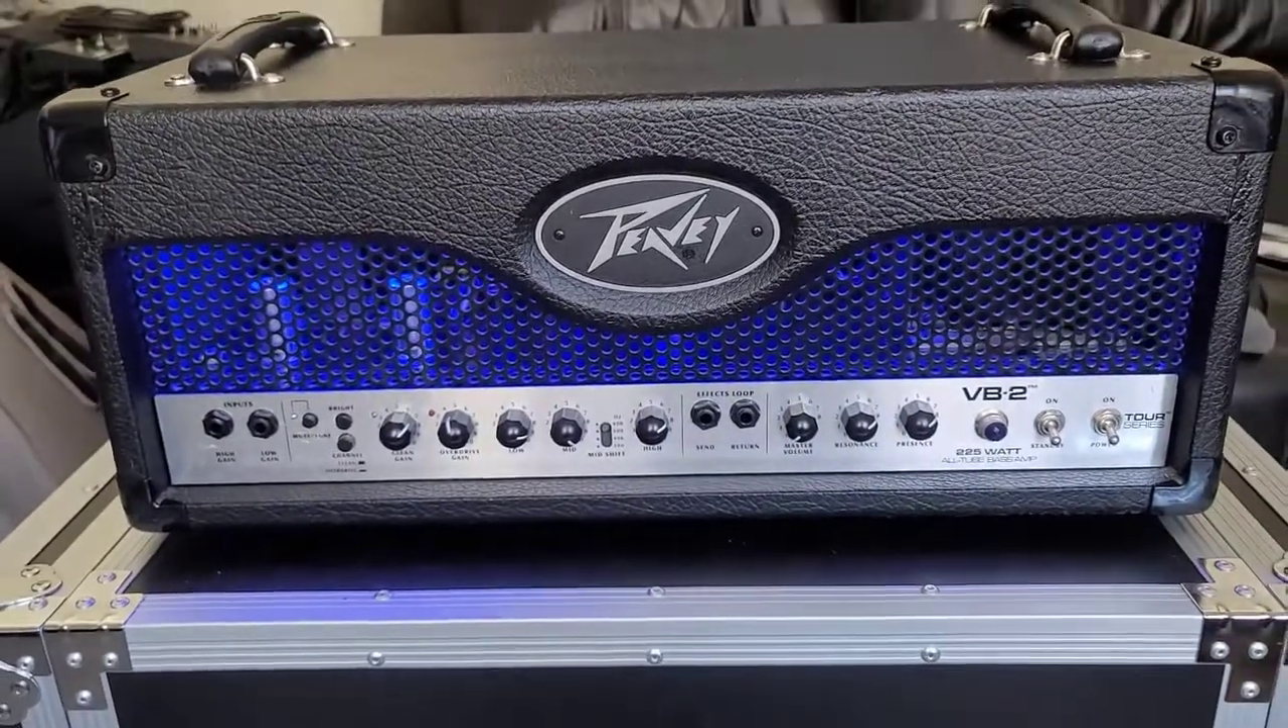Here is the amplifier all put back together, and I also installed some LEDs.